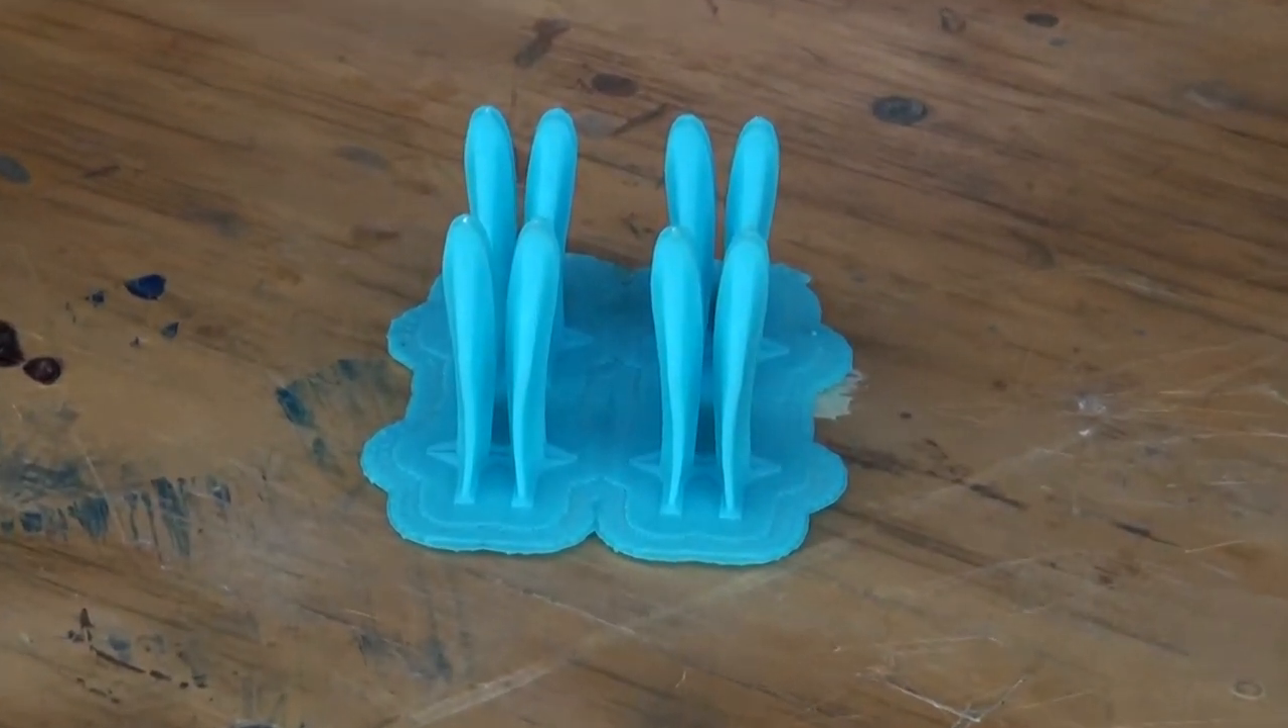Once we've removed the Vortex Generators from the 3D printer, they are still attached to the raft and the base material.